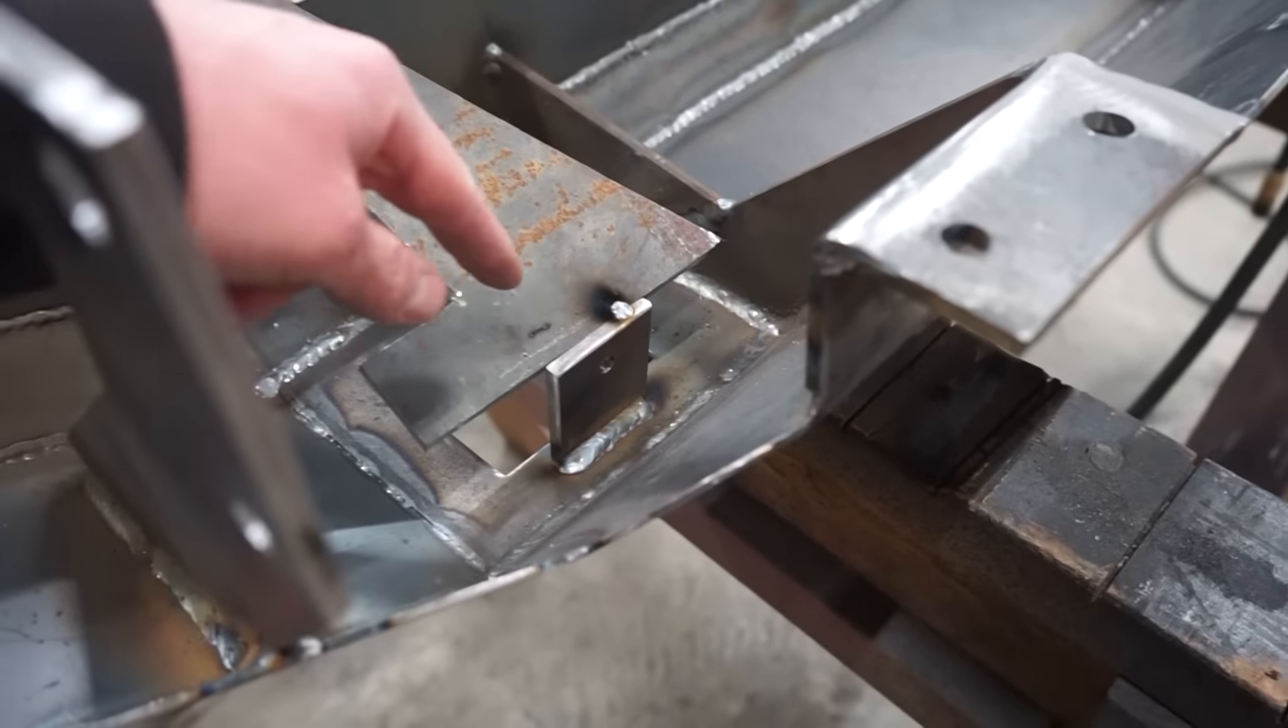So i just welded in these little brackets here to mount the pods on.